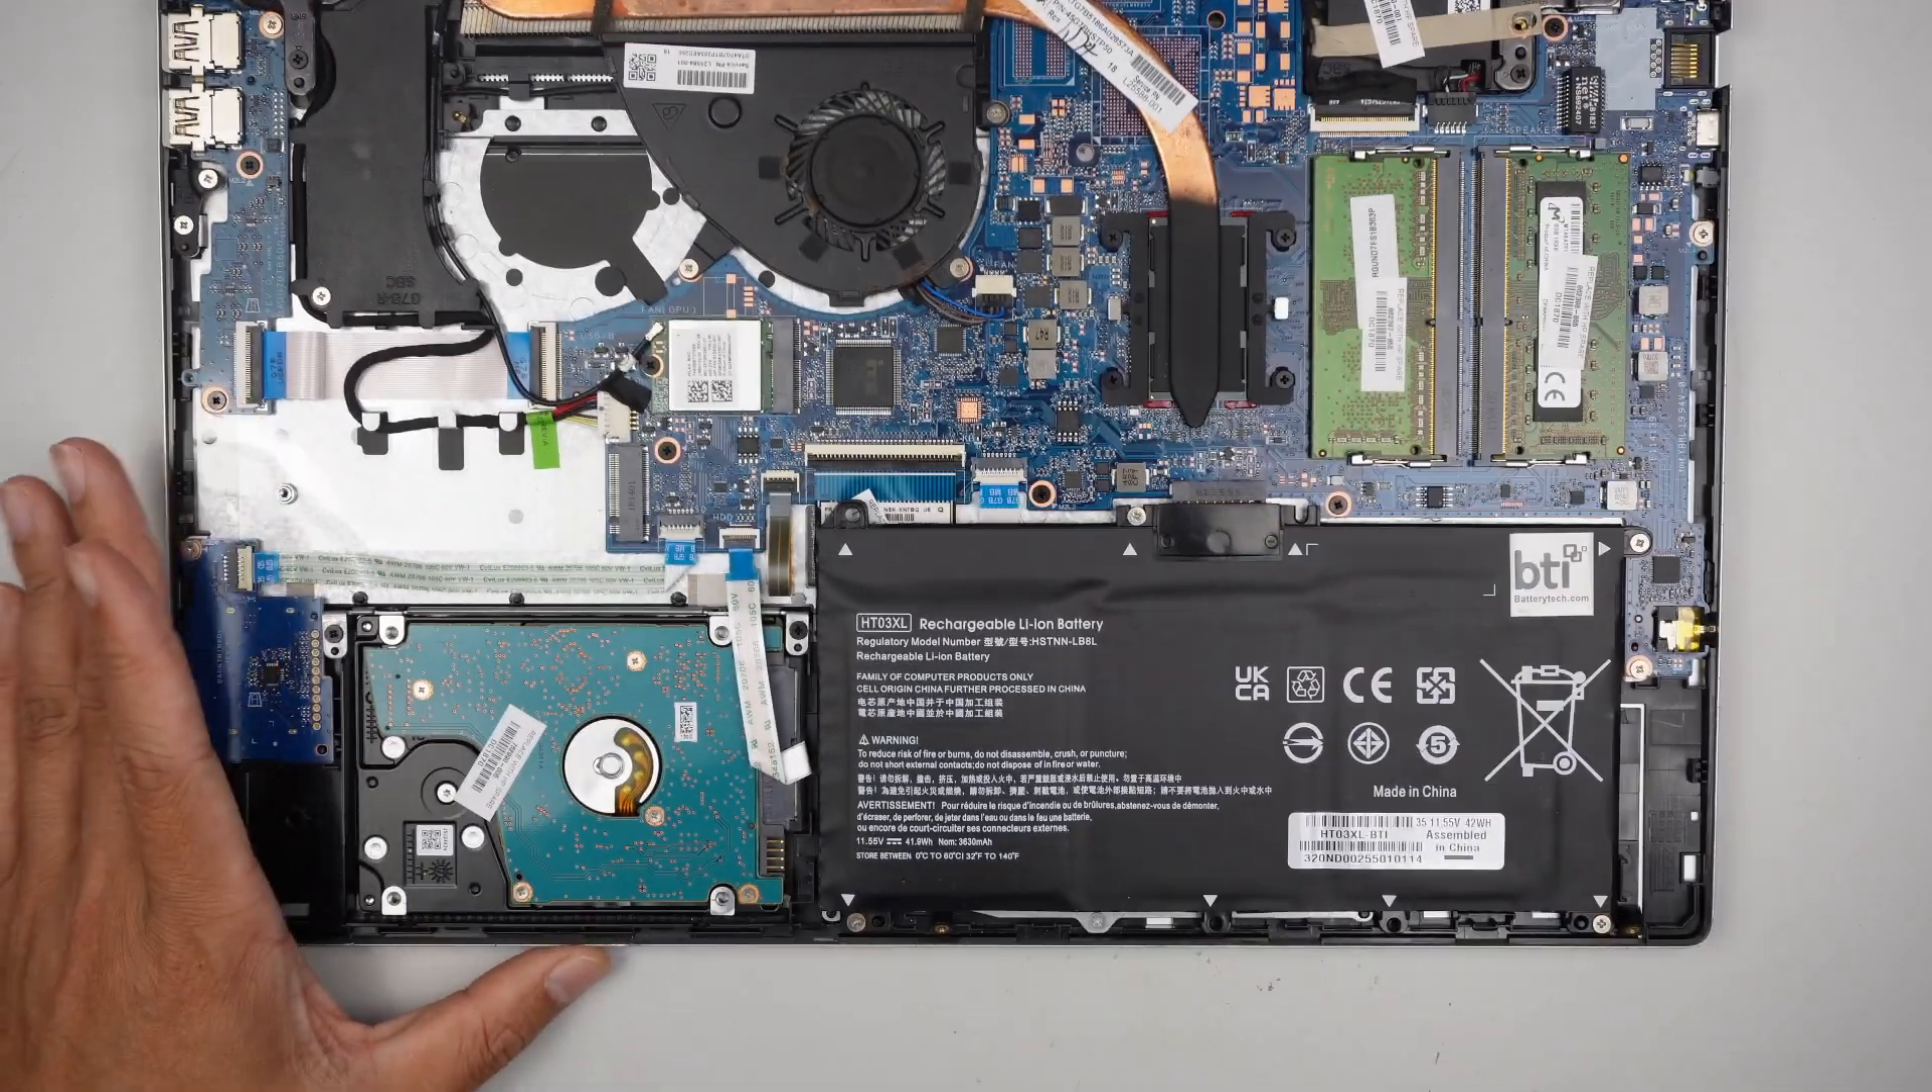Alright, once you have removed the back cover, you can see that the battery here is in the bottom right corner.